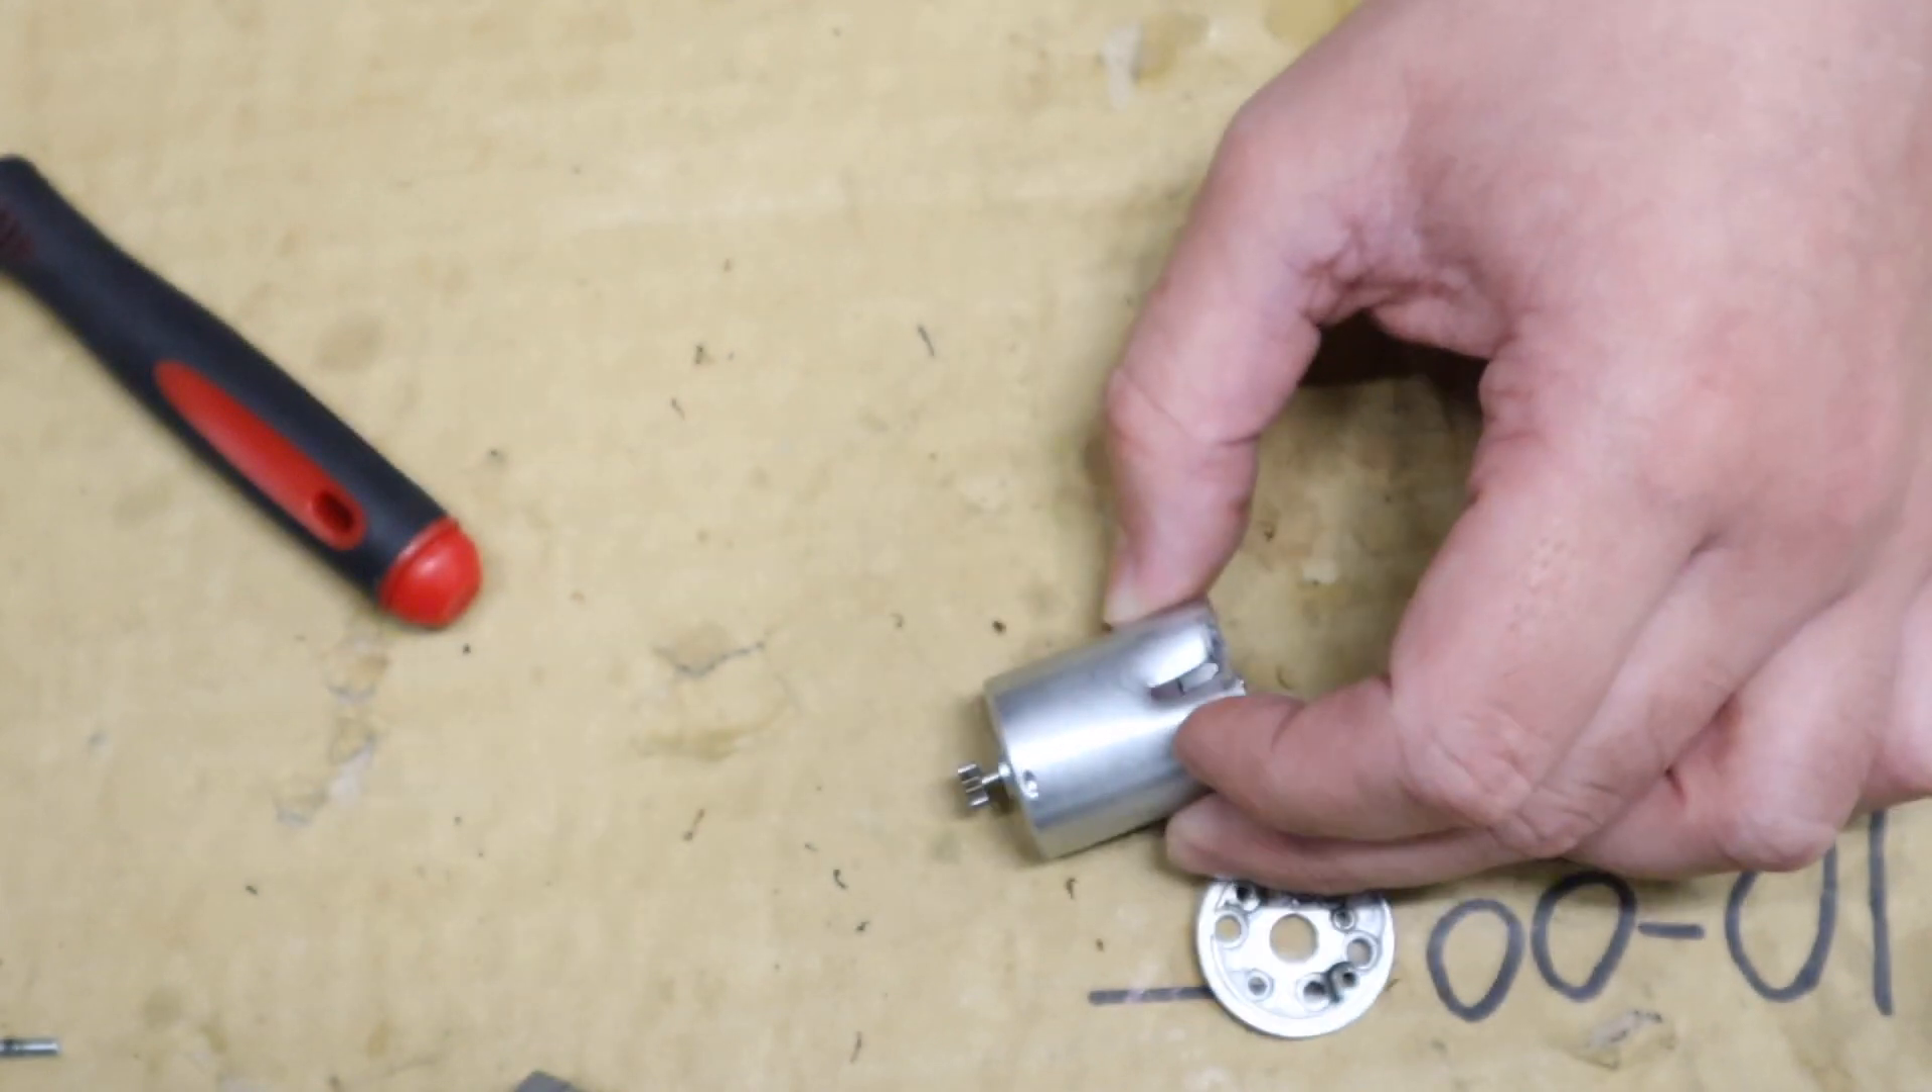There's our motor without the gearbox.